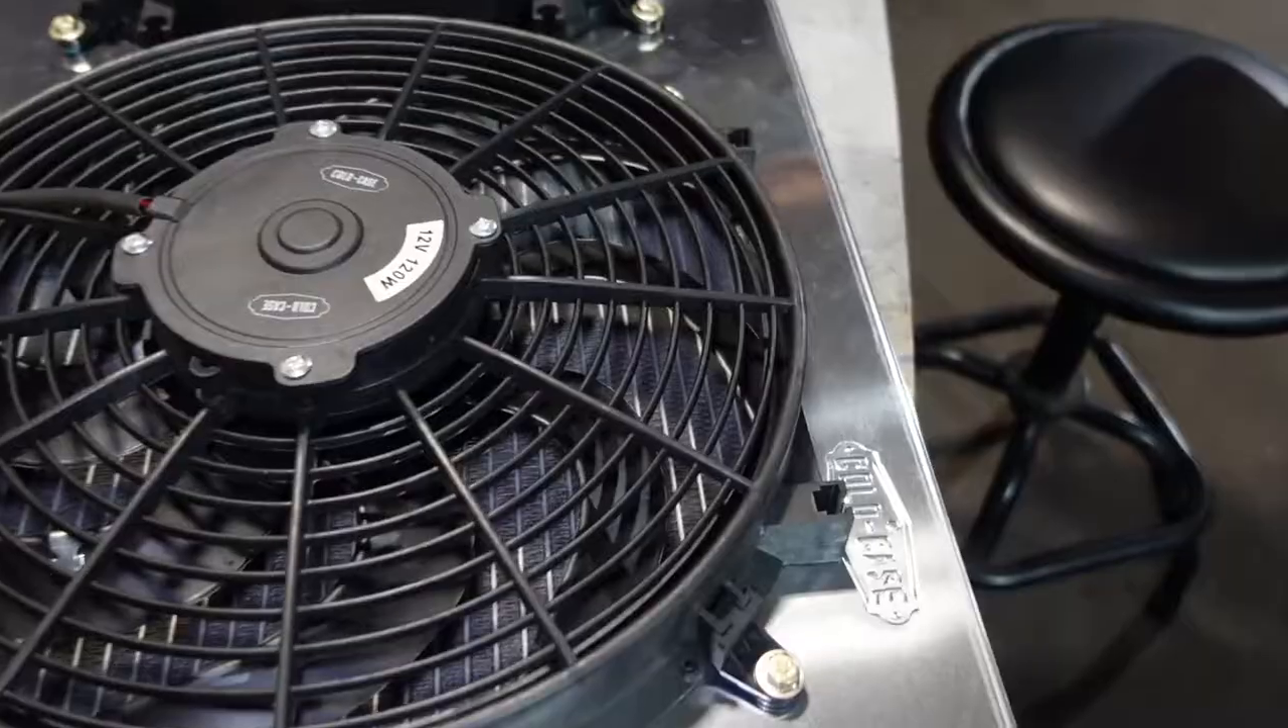We got our fans all mounted to our cold case radiator.